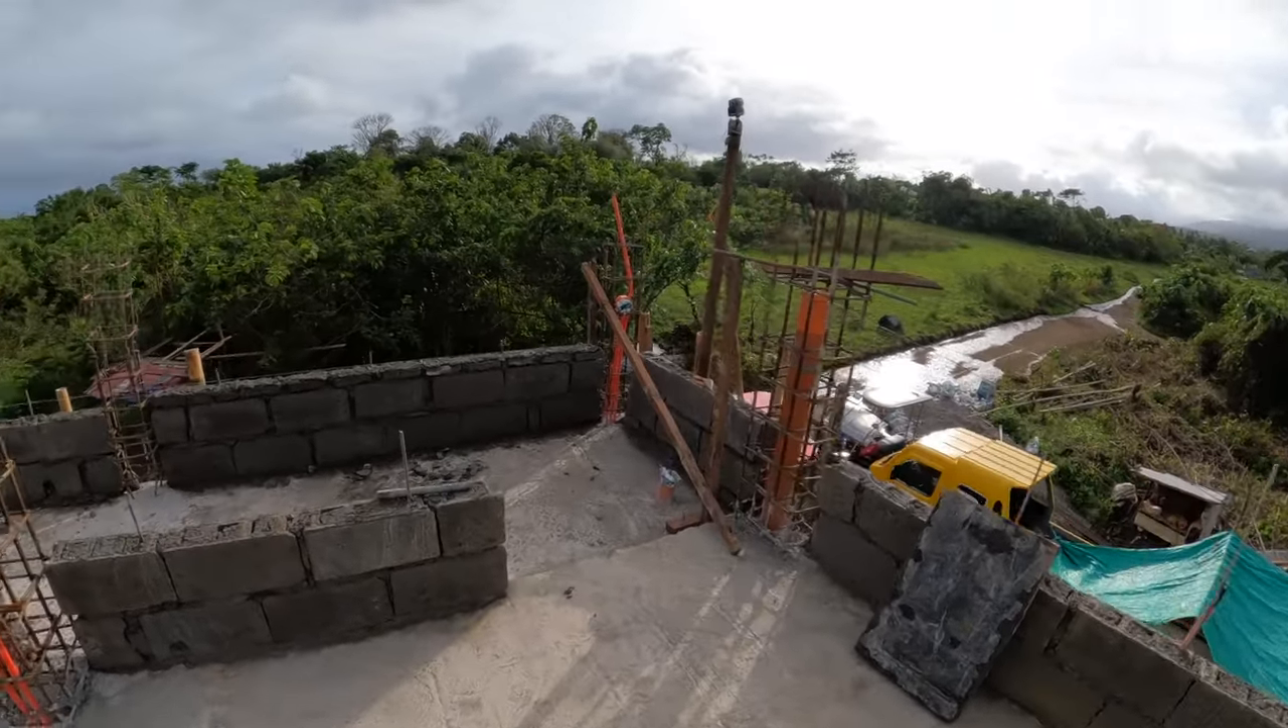I'm up here on top of the roof now, and today they were able to set all this concrete hollow block here.